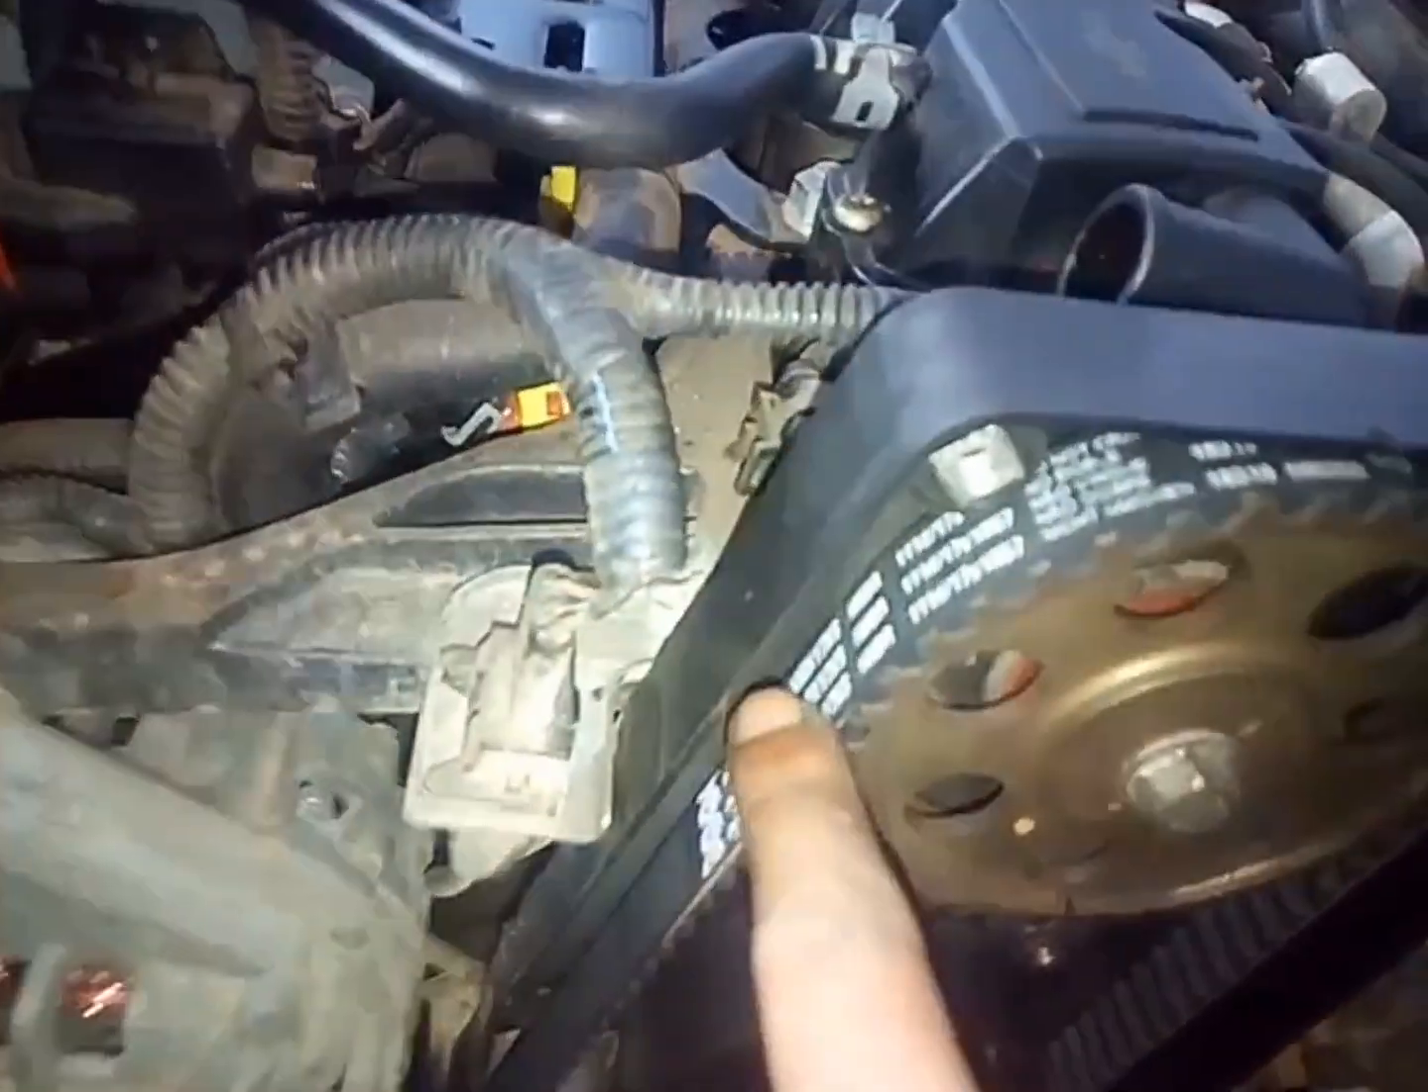Olha lá correia já colocada a escrita aqui para o lado do aplicador.